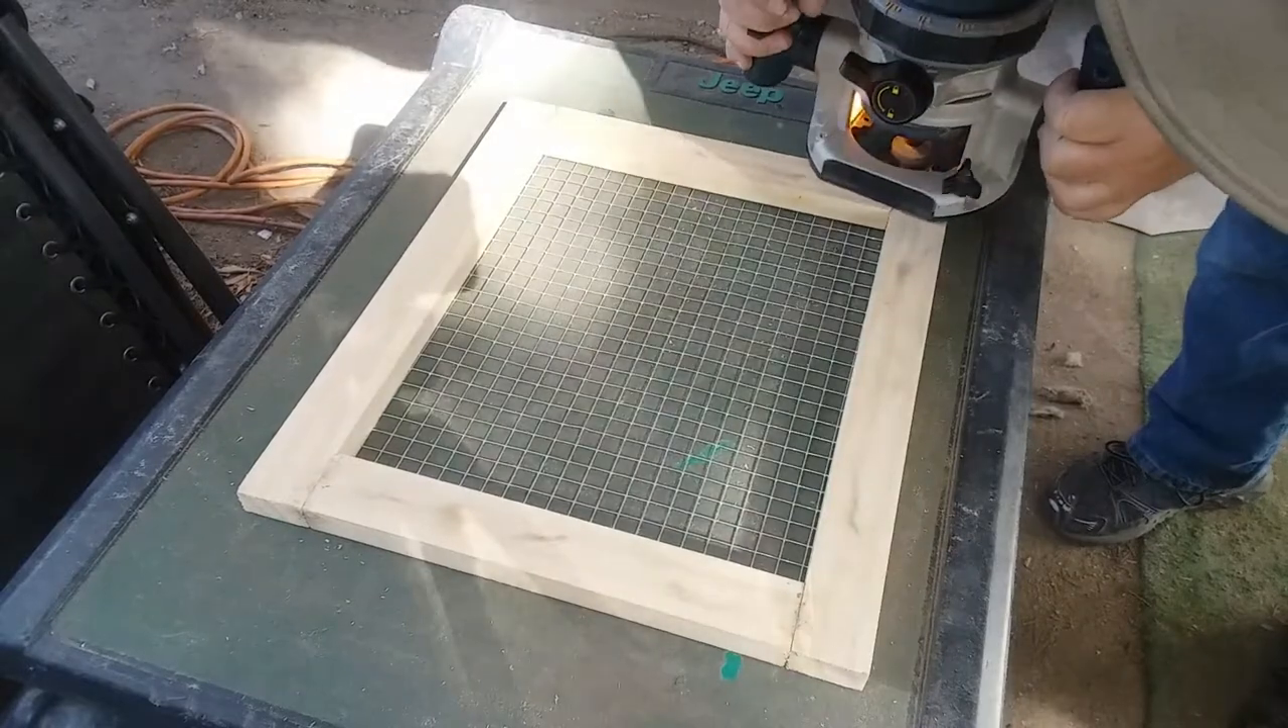With the hardware cloth in place, it braces up the frame.